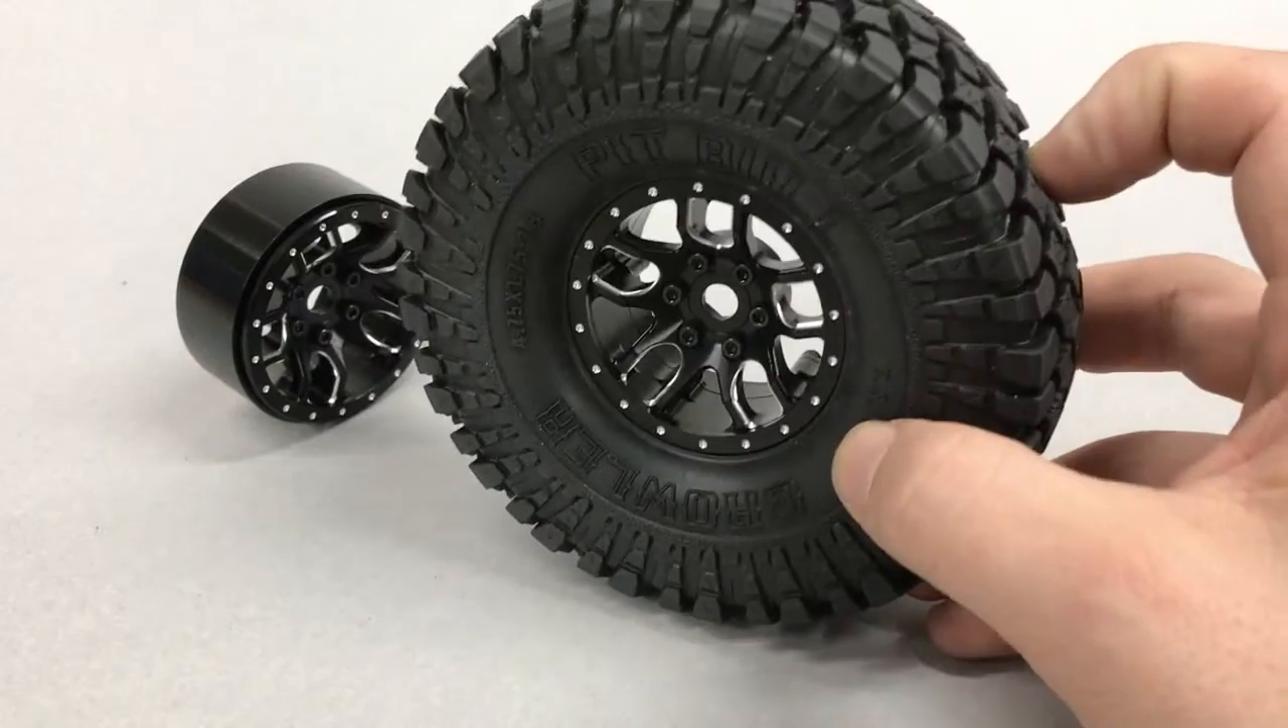In just a few minutes we were able to mount our tires our new SSD 1 .9 double time beadlock wheels.